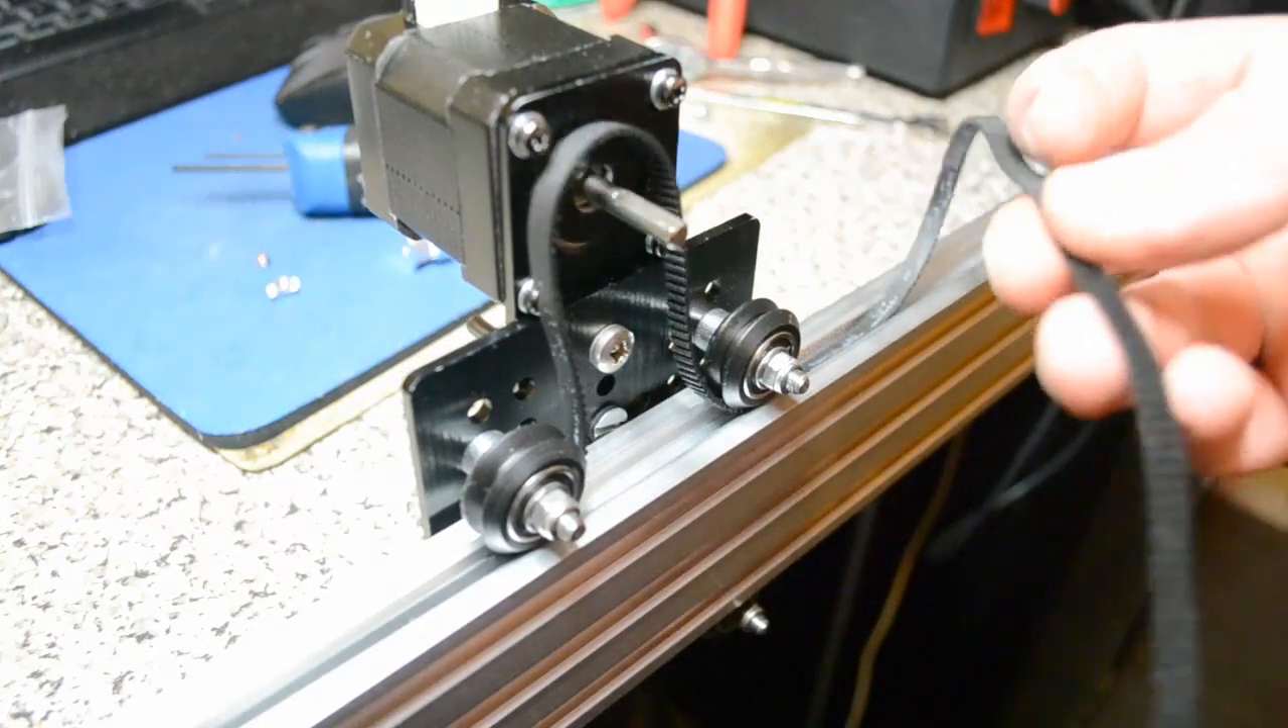Right so I've got the motor on this plate, plates back on the rail.